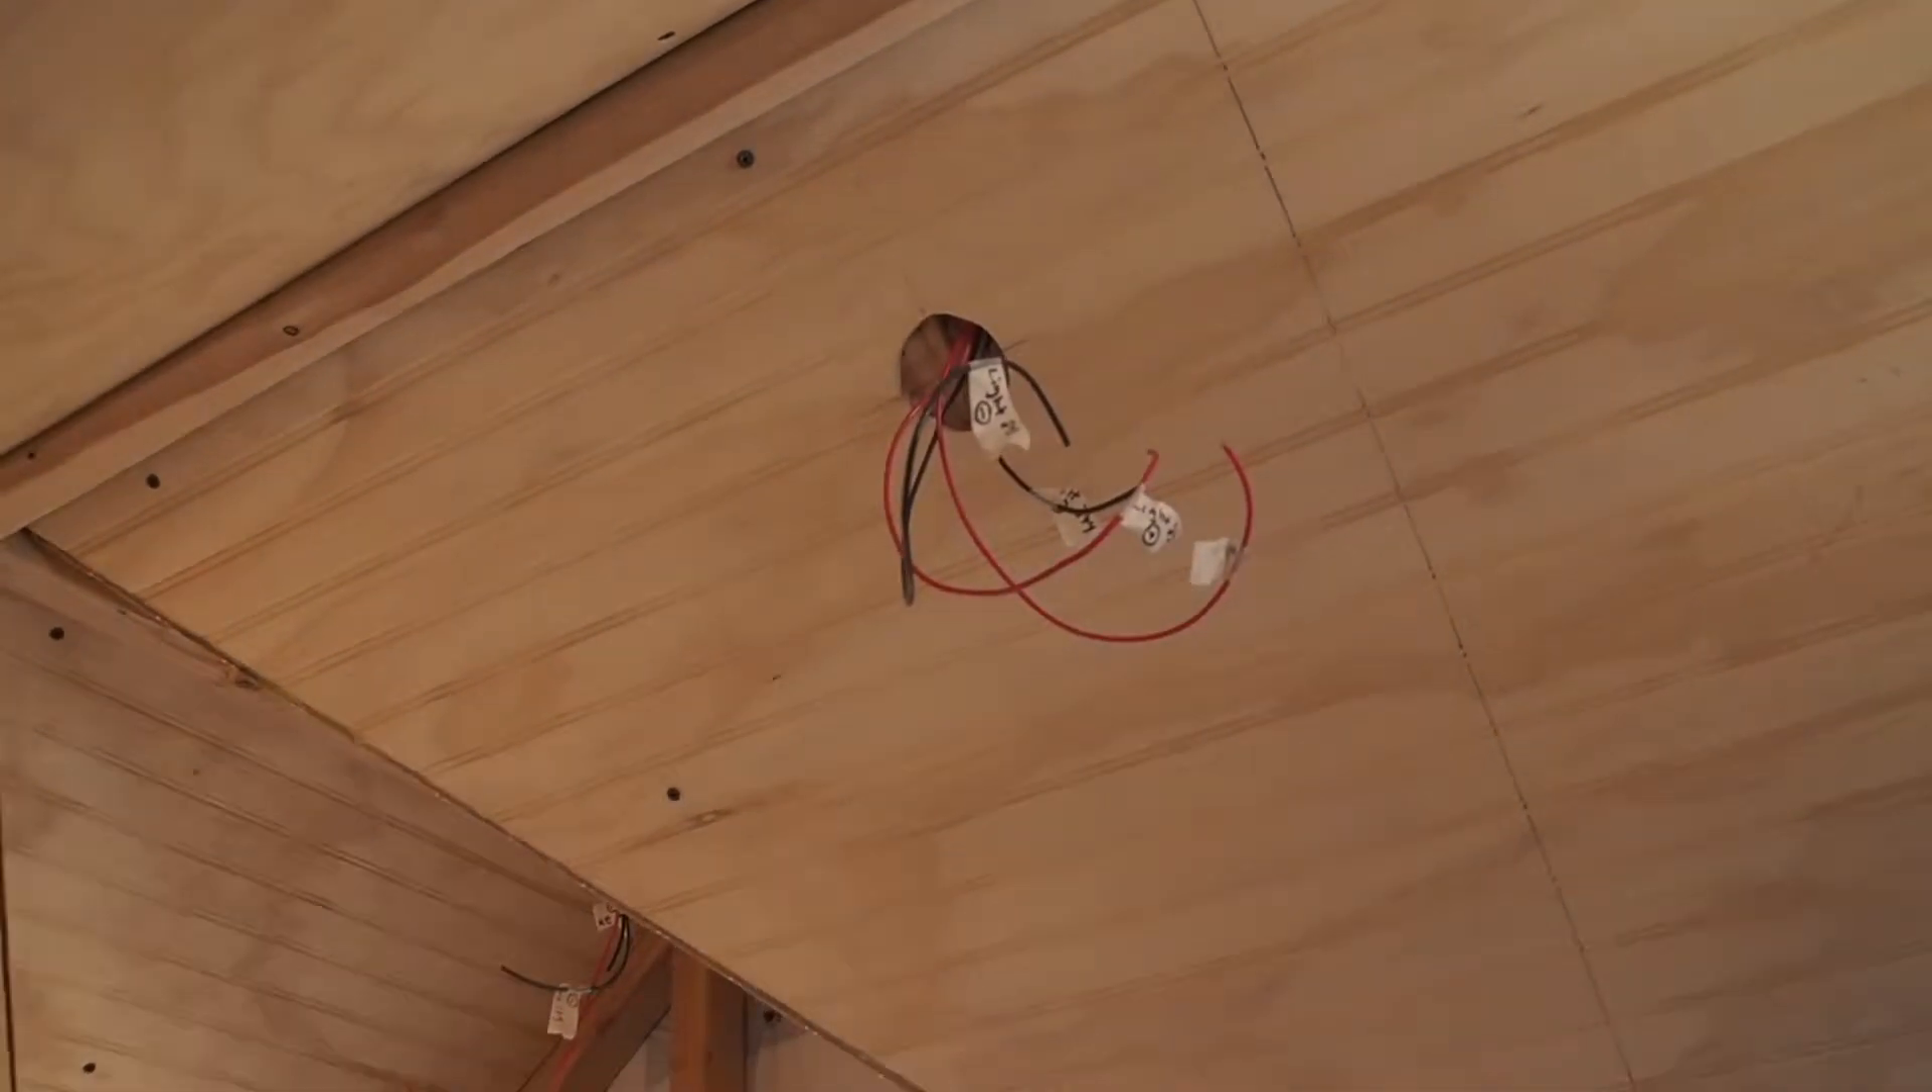Okay, so I got most of the siding on the interior walls and ceiling and I have the wiring ready for the lights and the rest of the electrical system.